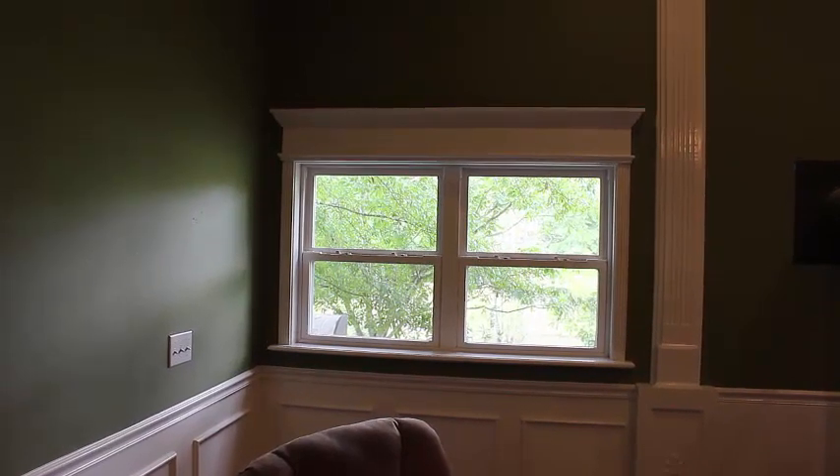Okay guys, we've got here, we've got our window completely installed now, we've got it painted and everything looks good, so we're going to be enjoying the view out the back window now.